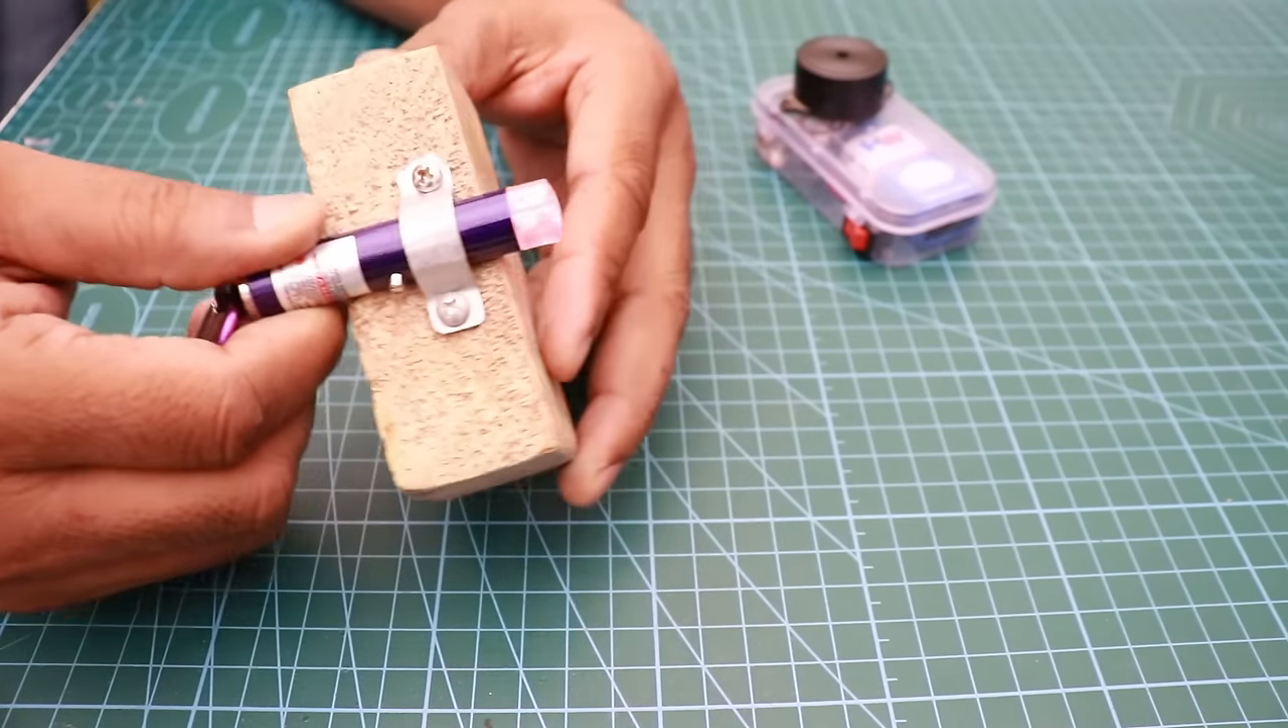यहाँ पर हमने laser light को इस तरीके से fix कर दिया है।